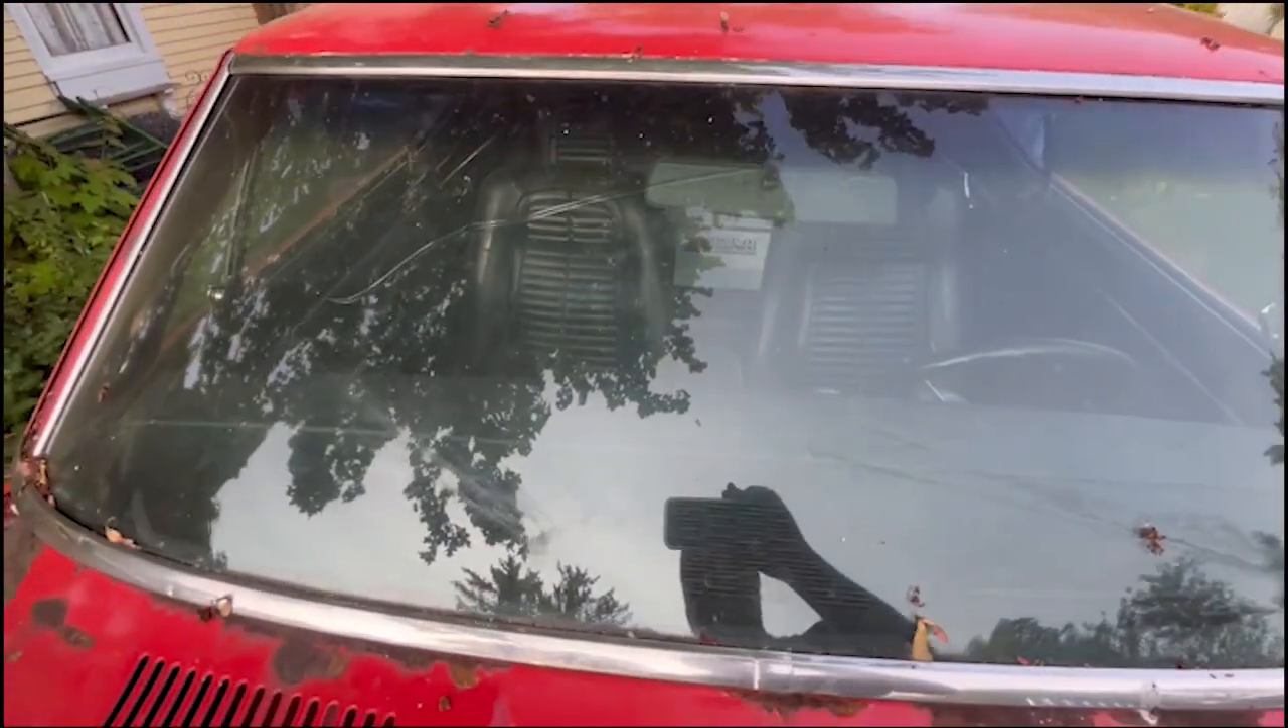I got to pull this trim off yet but I don't have the plastic tool to do it.